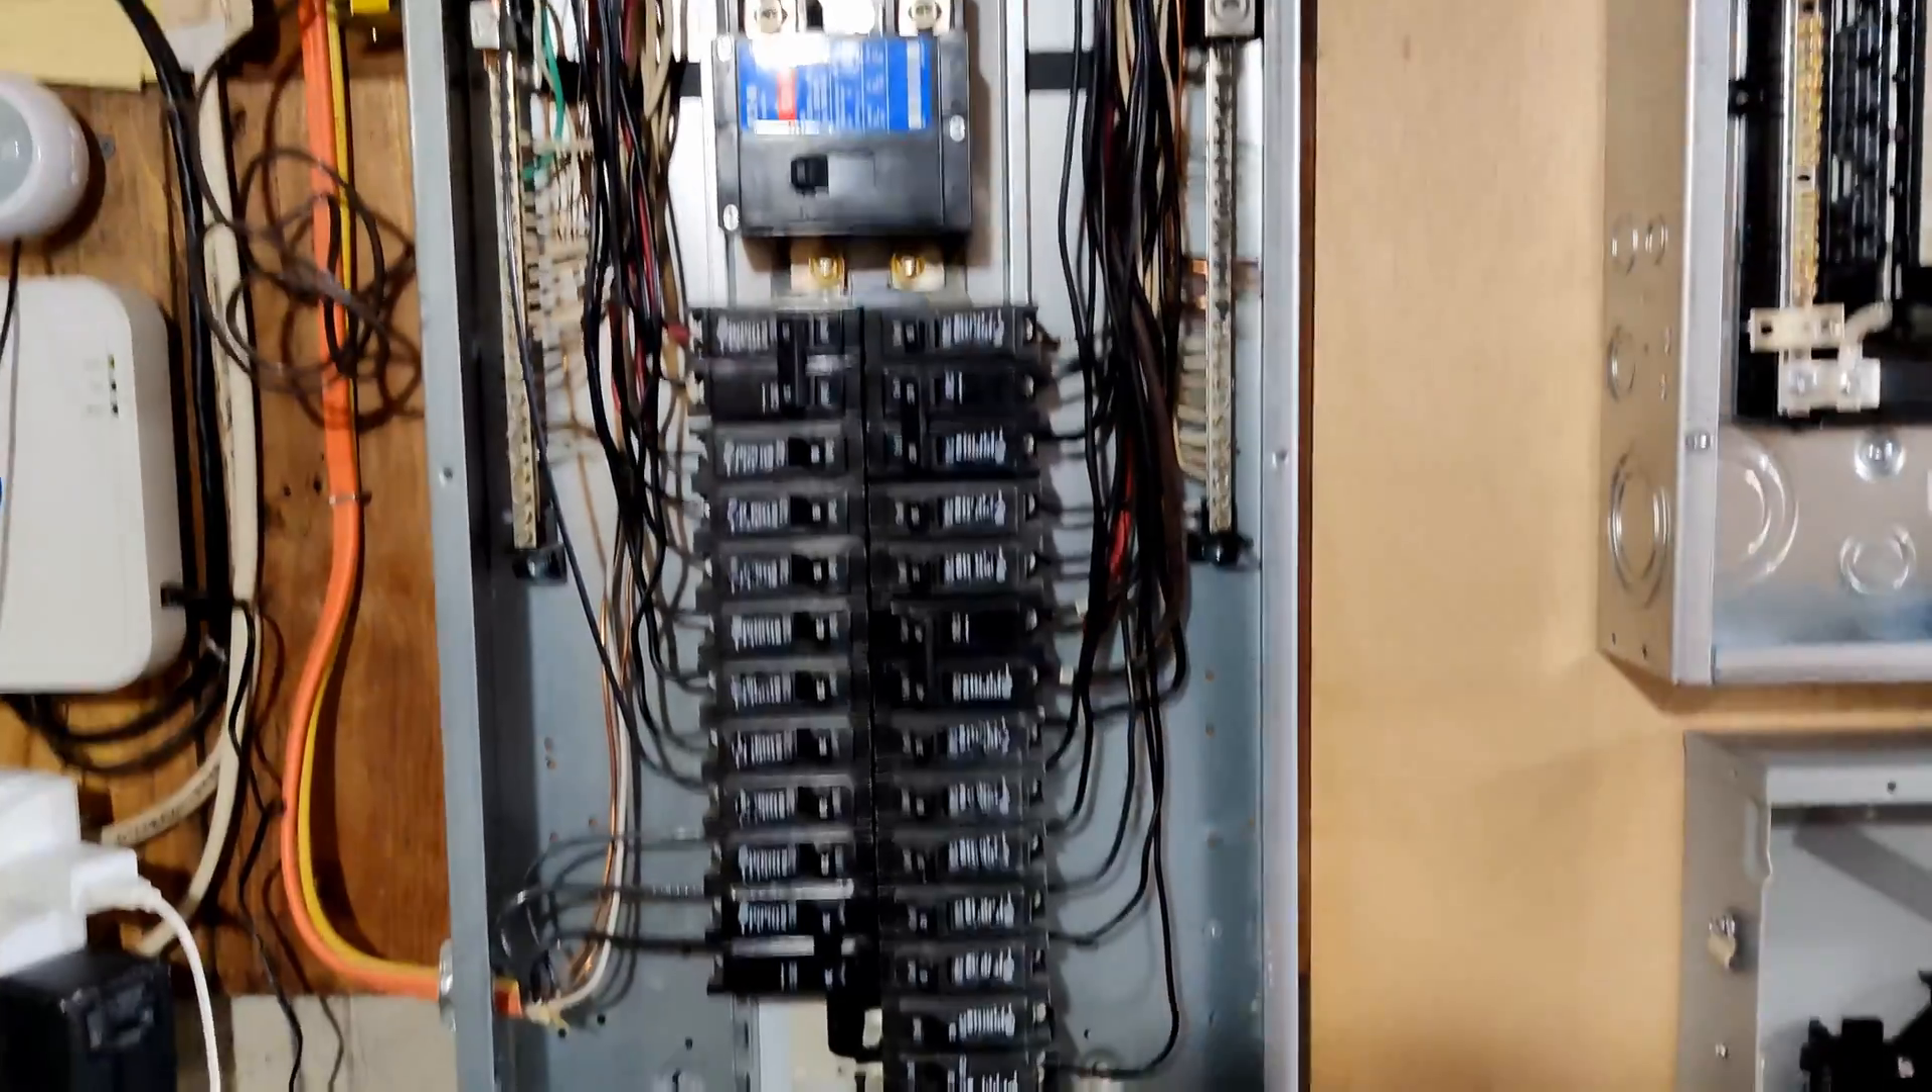Here's my main panel with the cover taken off.